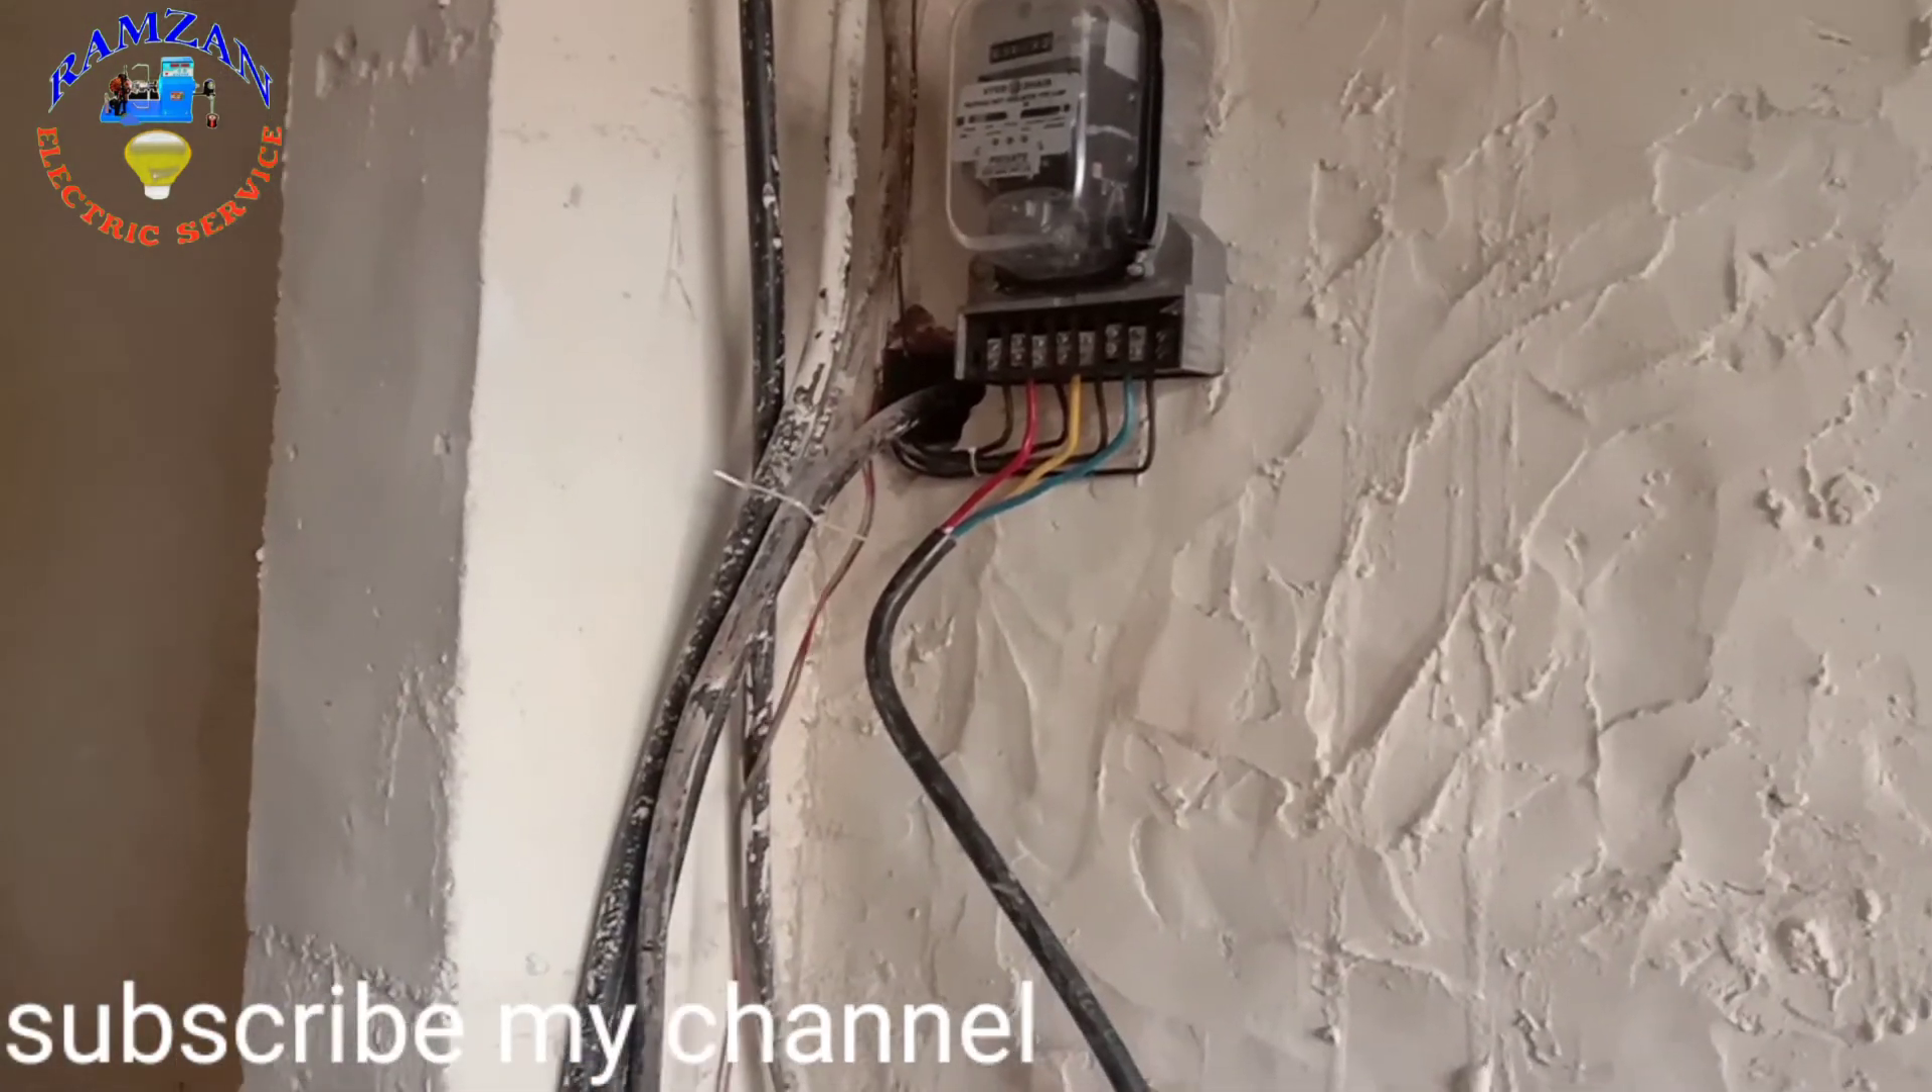ہمارے تھری فیس کا جو کنیکشن ہے وہ کمپلیٹ ہو چکے اب تاریاں ہمارے لگ چکی ہیں۔